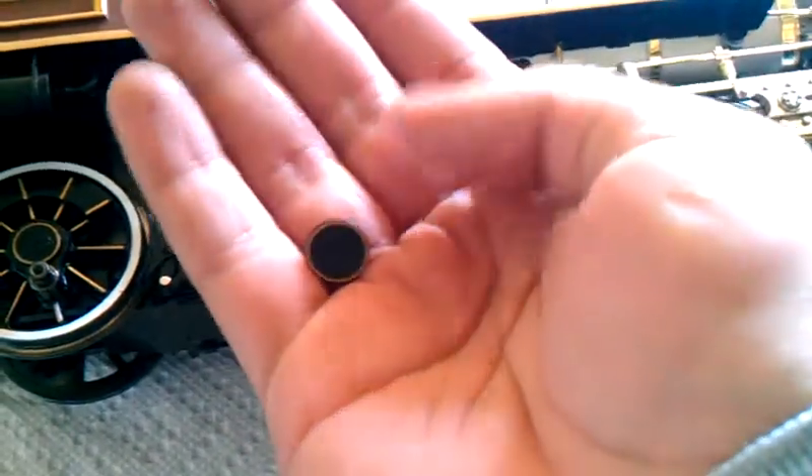And the hubcap is, the hubcap is now off.